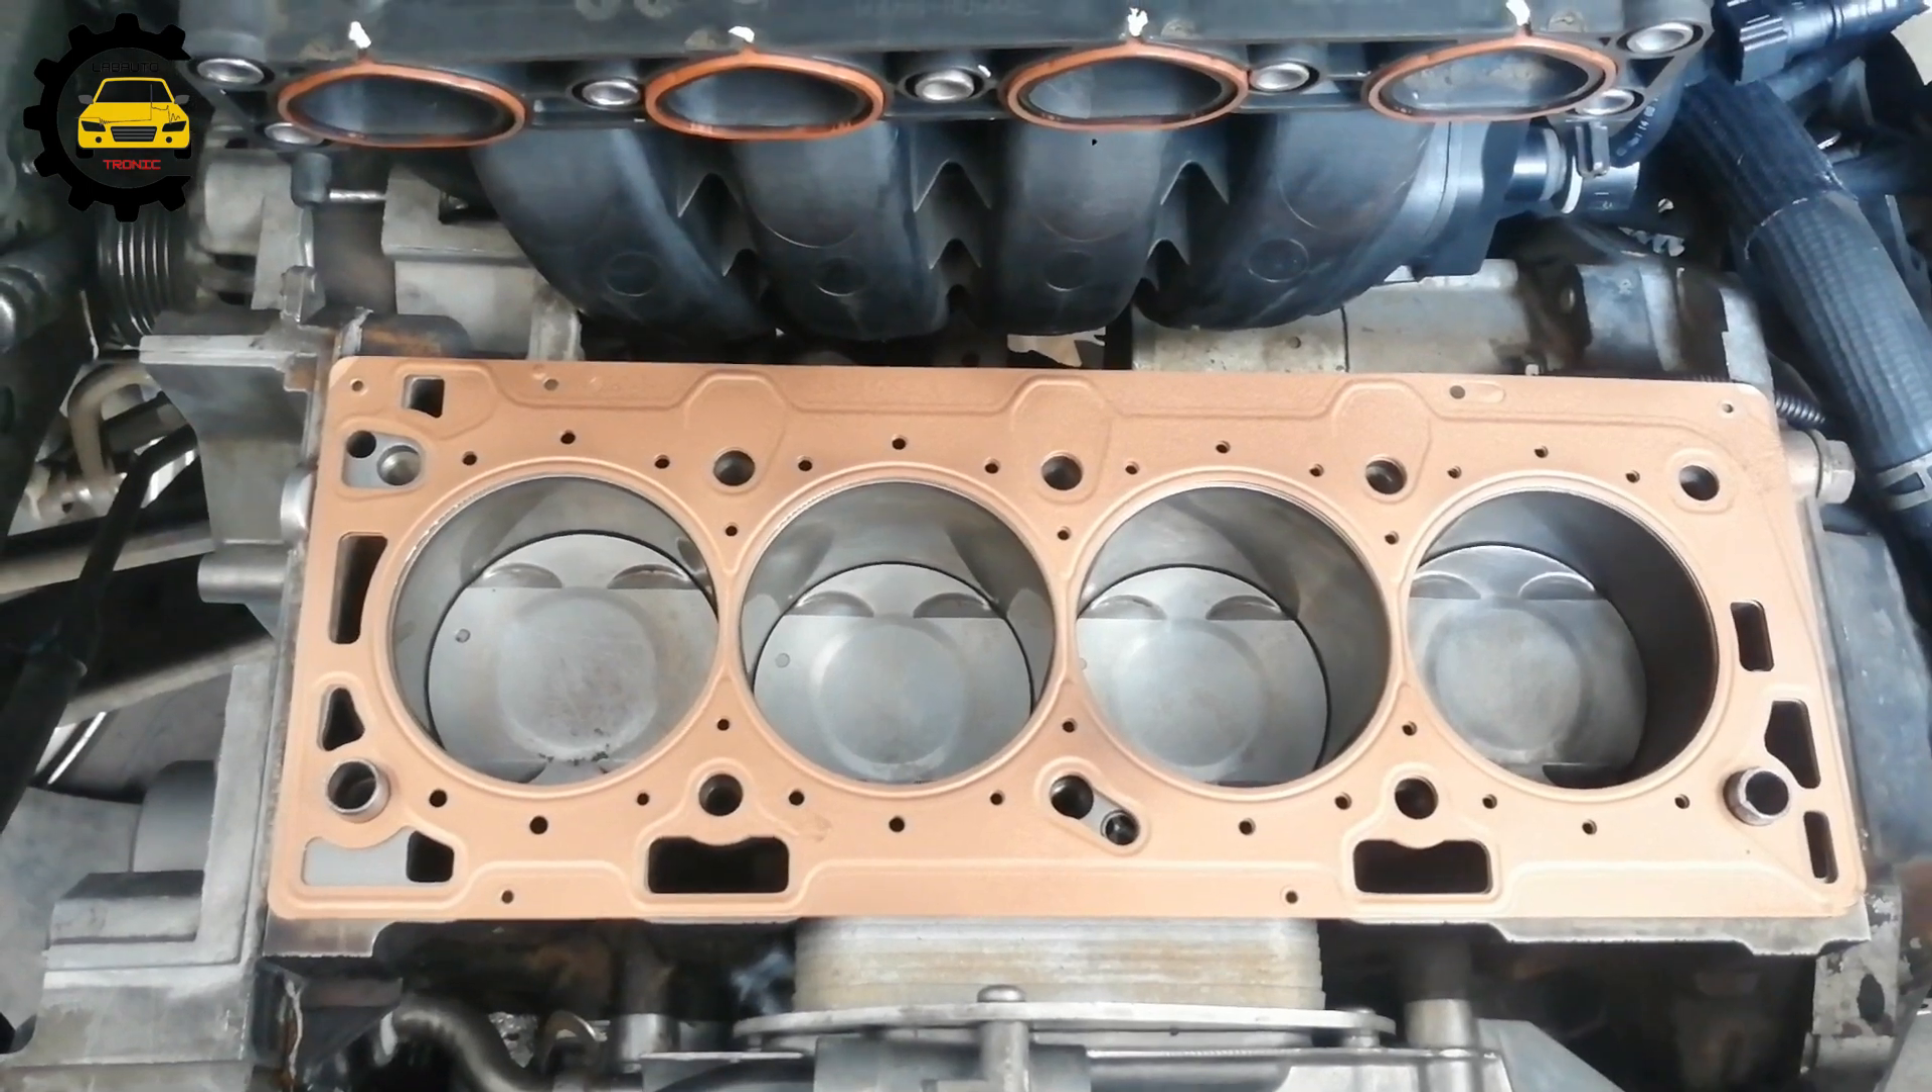Hemos puesto ya el empaque del, del cabezote o culata.